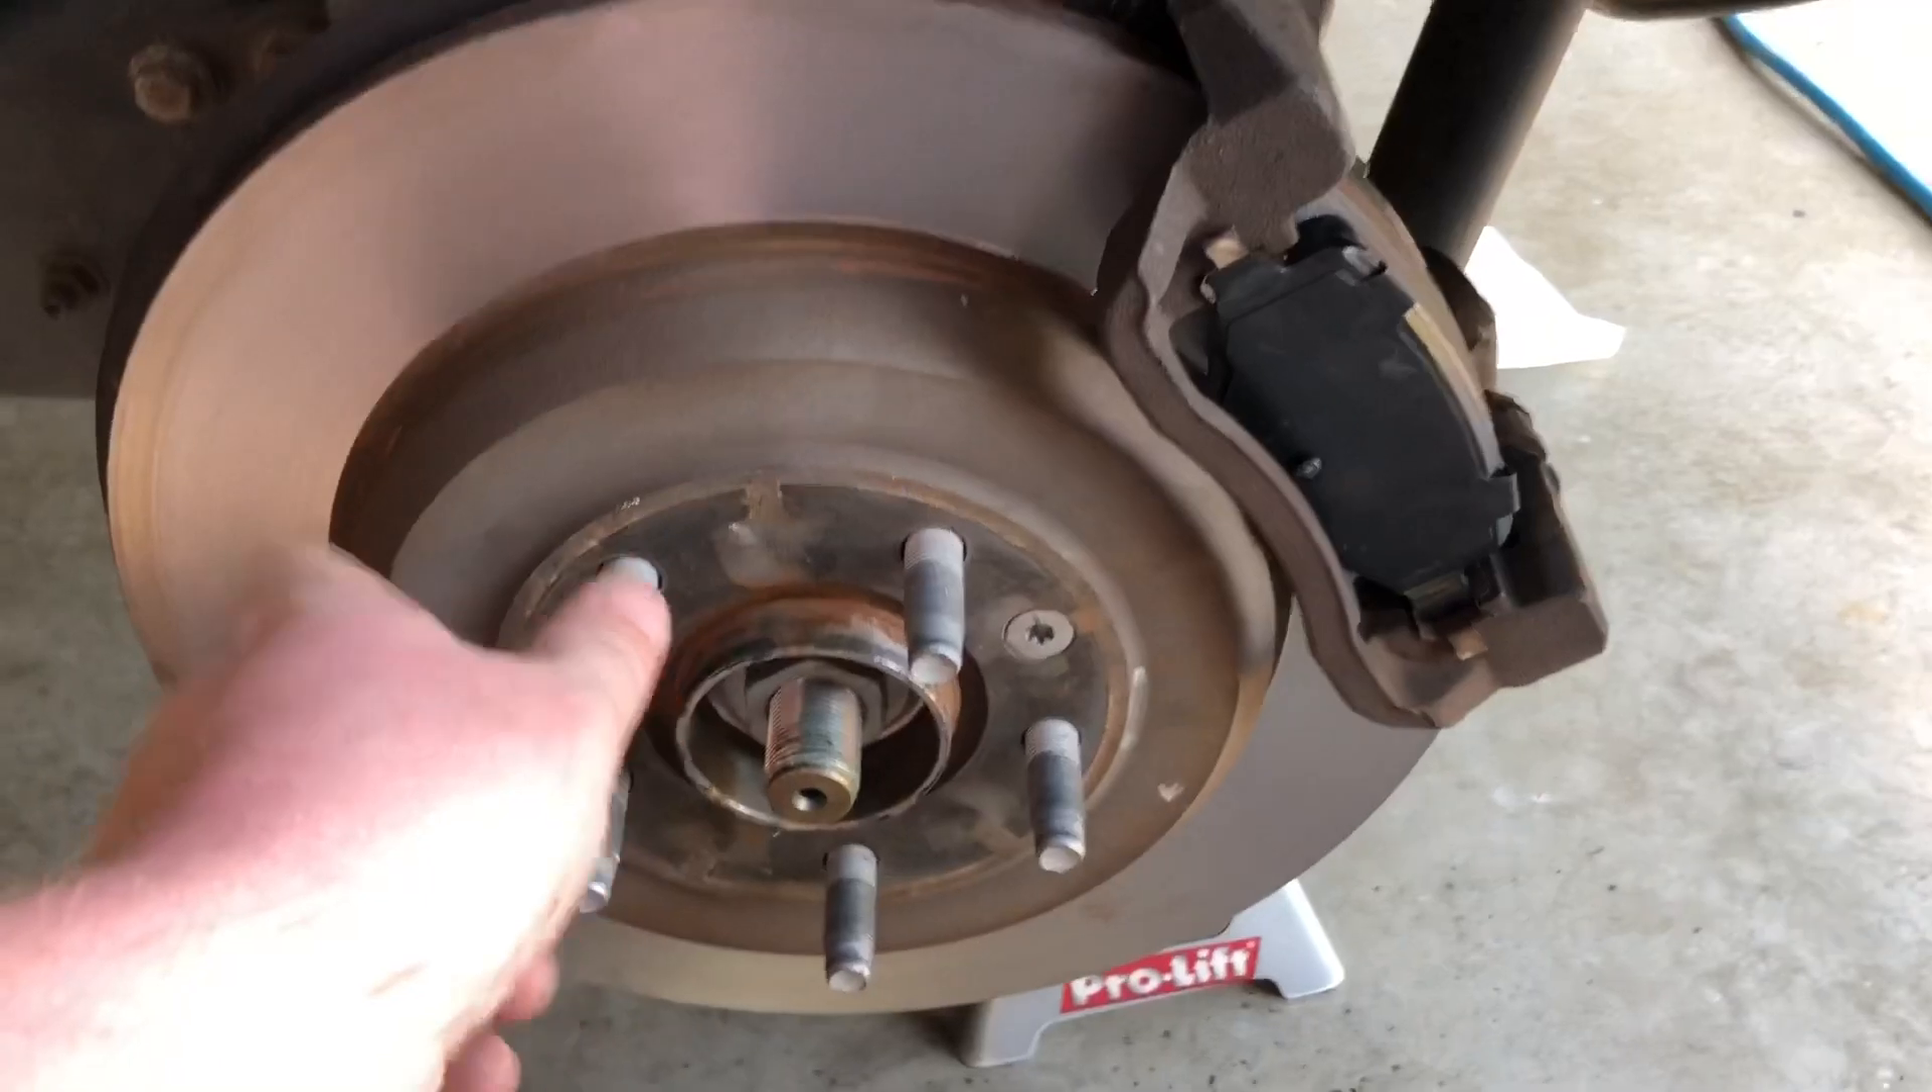Alright, so I got the rotor installed.